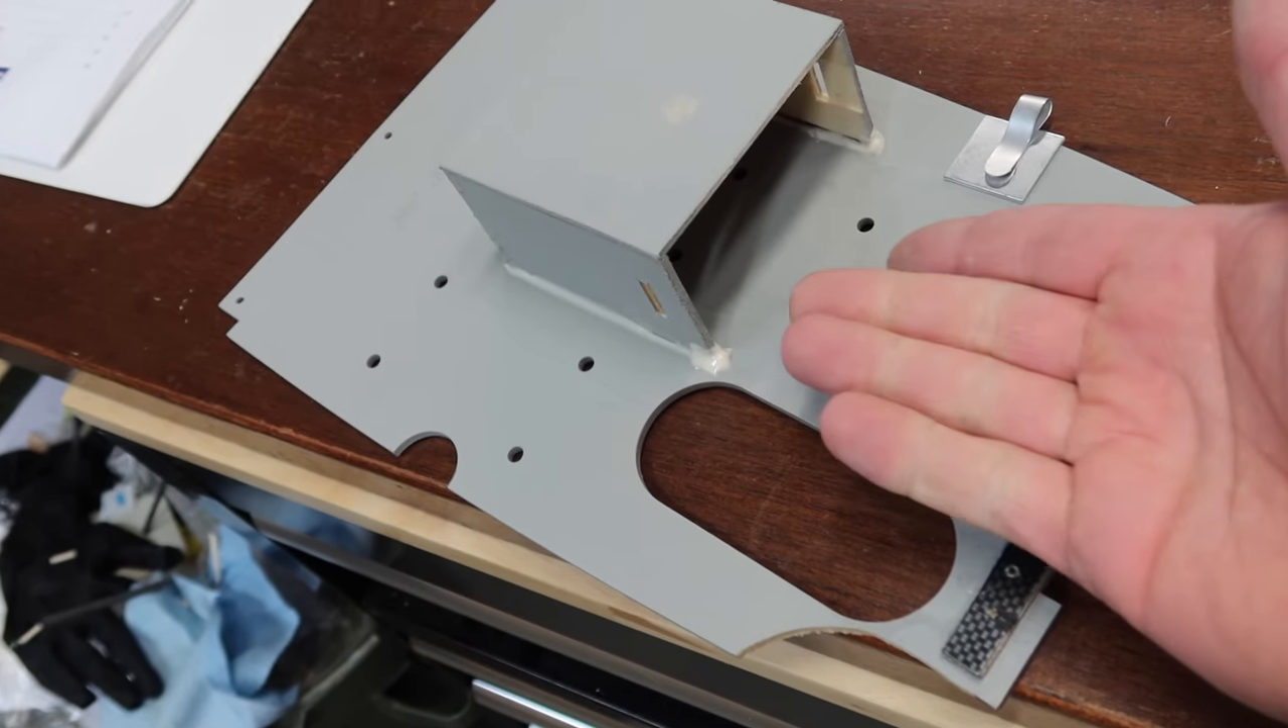All right so our little battery house is glued in place.